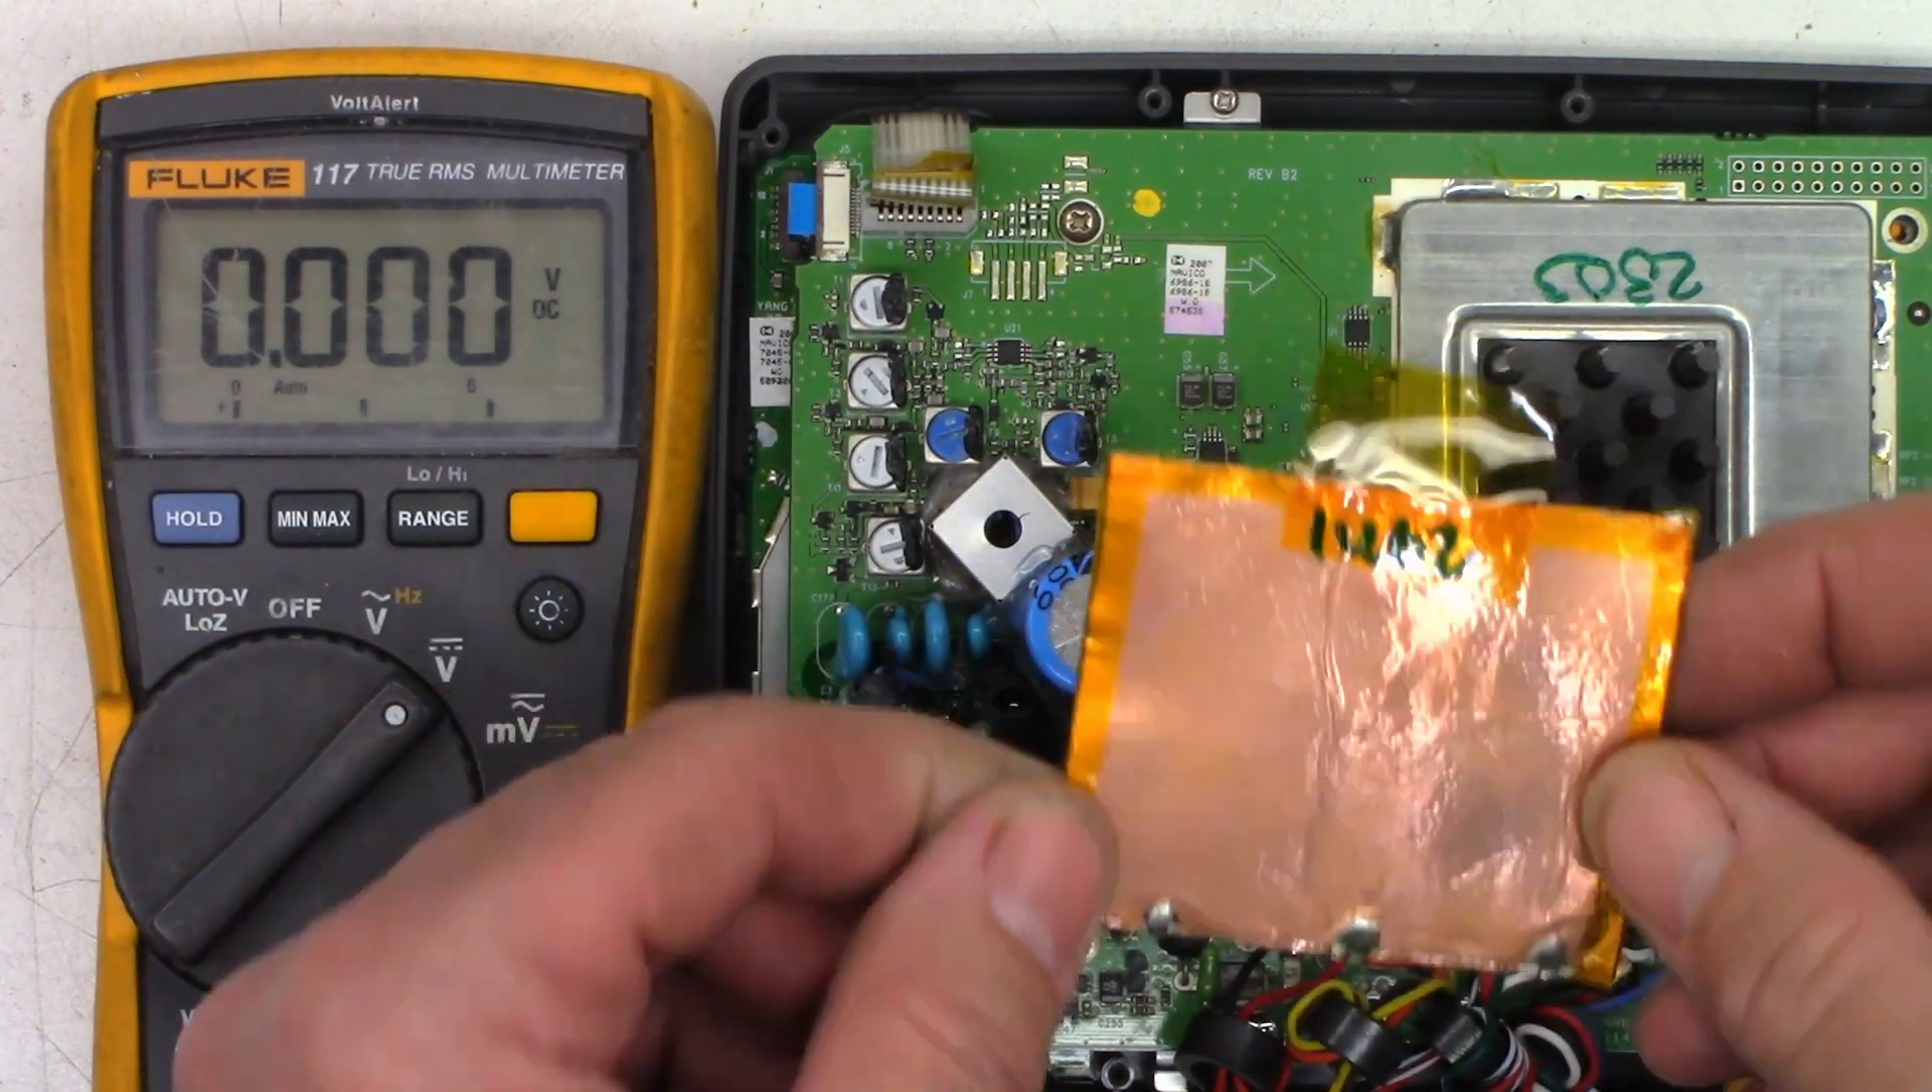I have everything connected with the exception of the ground shield right now. I did not reconnect the ground shield.